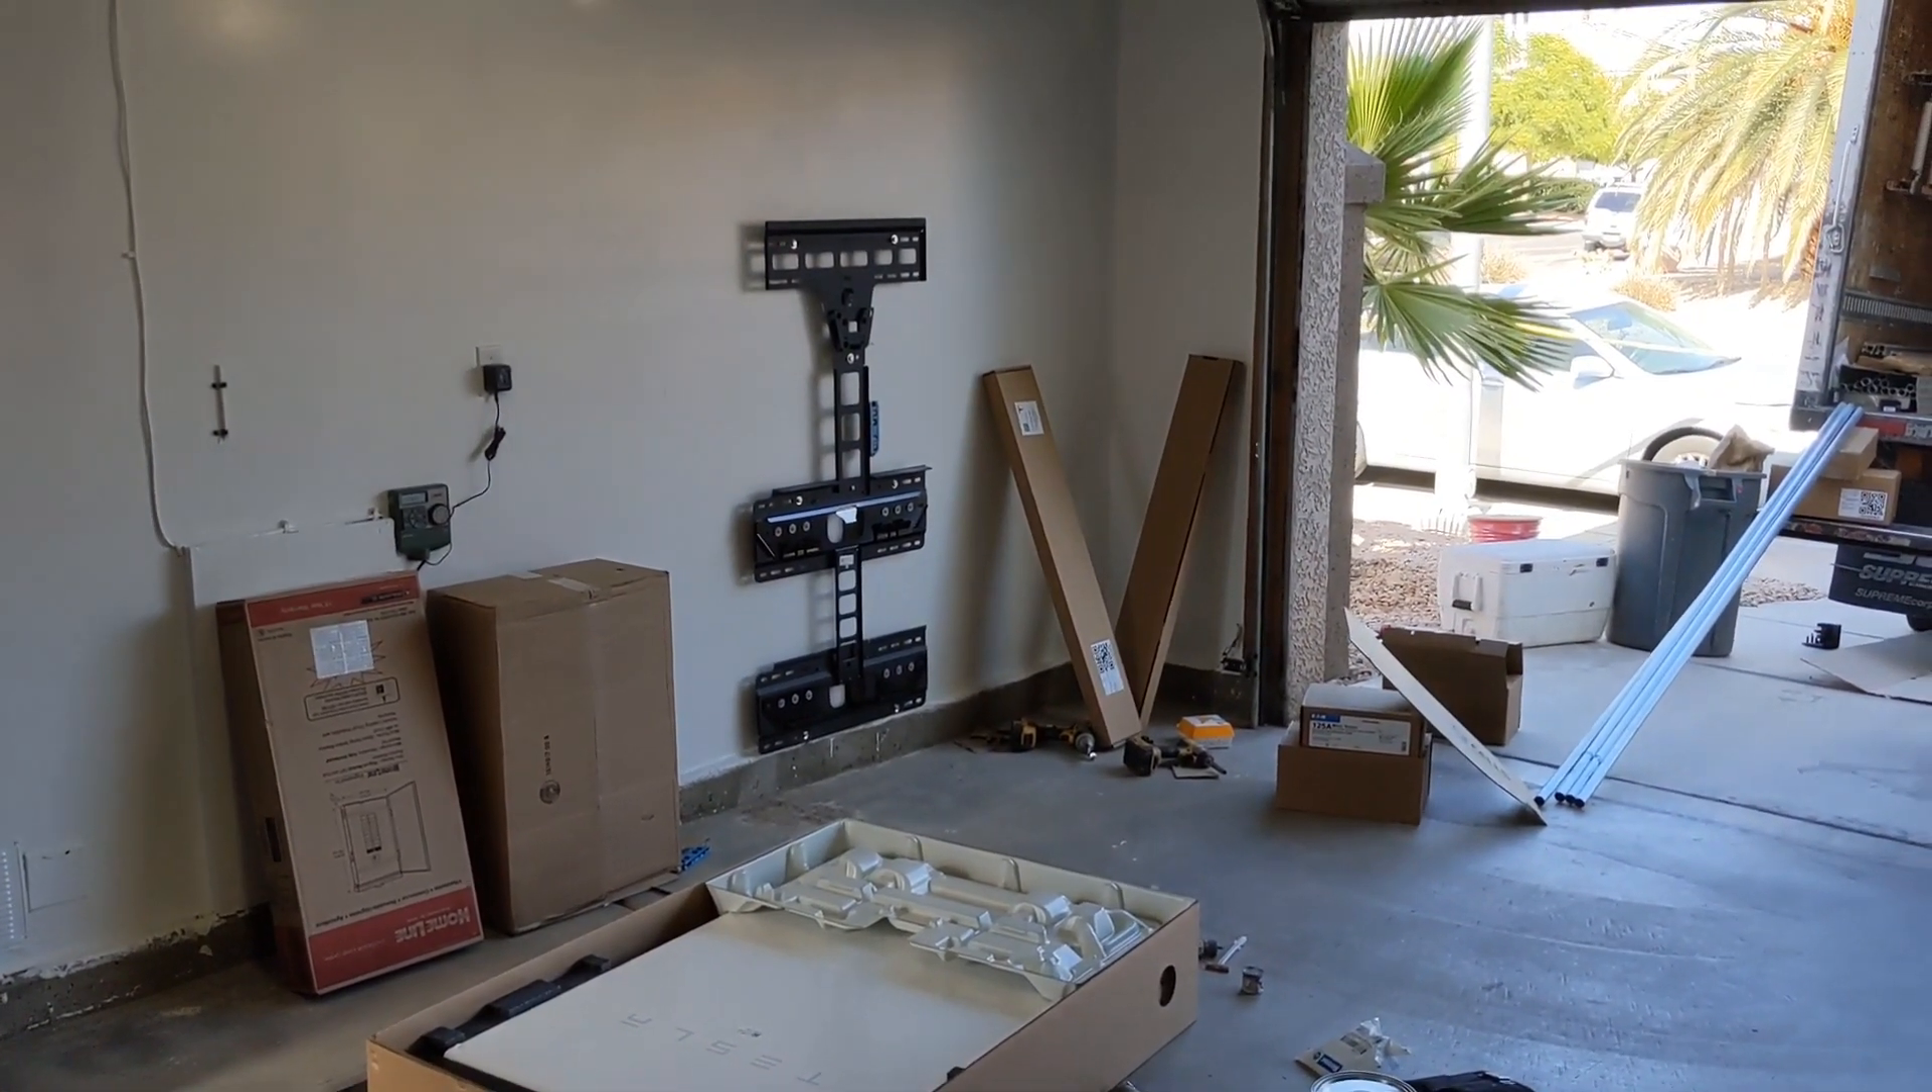The mount the wall mount for the powerwall is on the wall now.